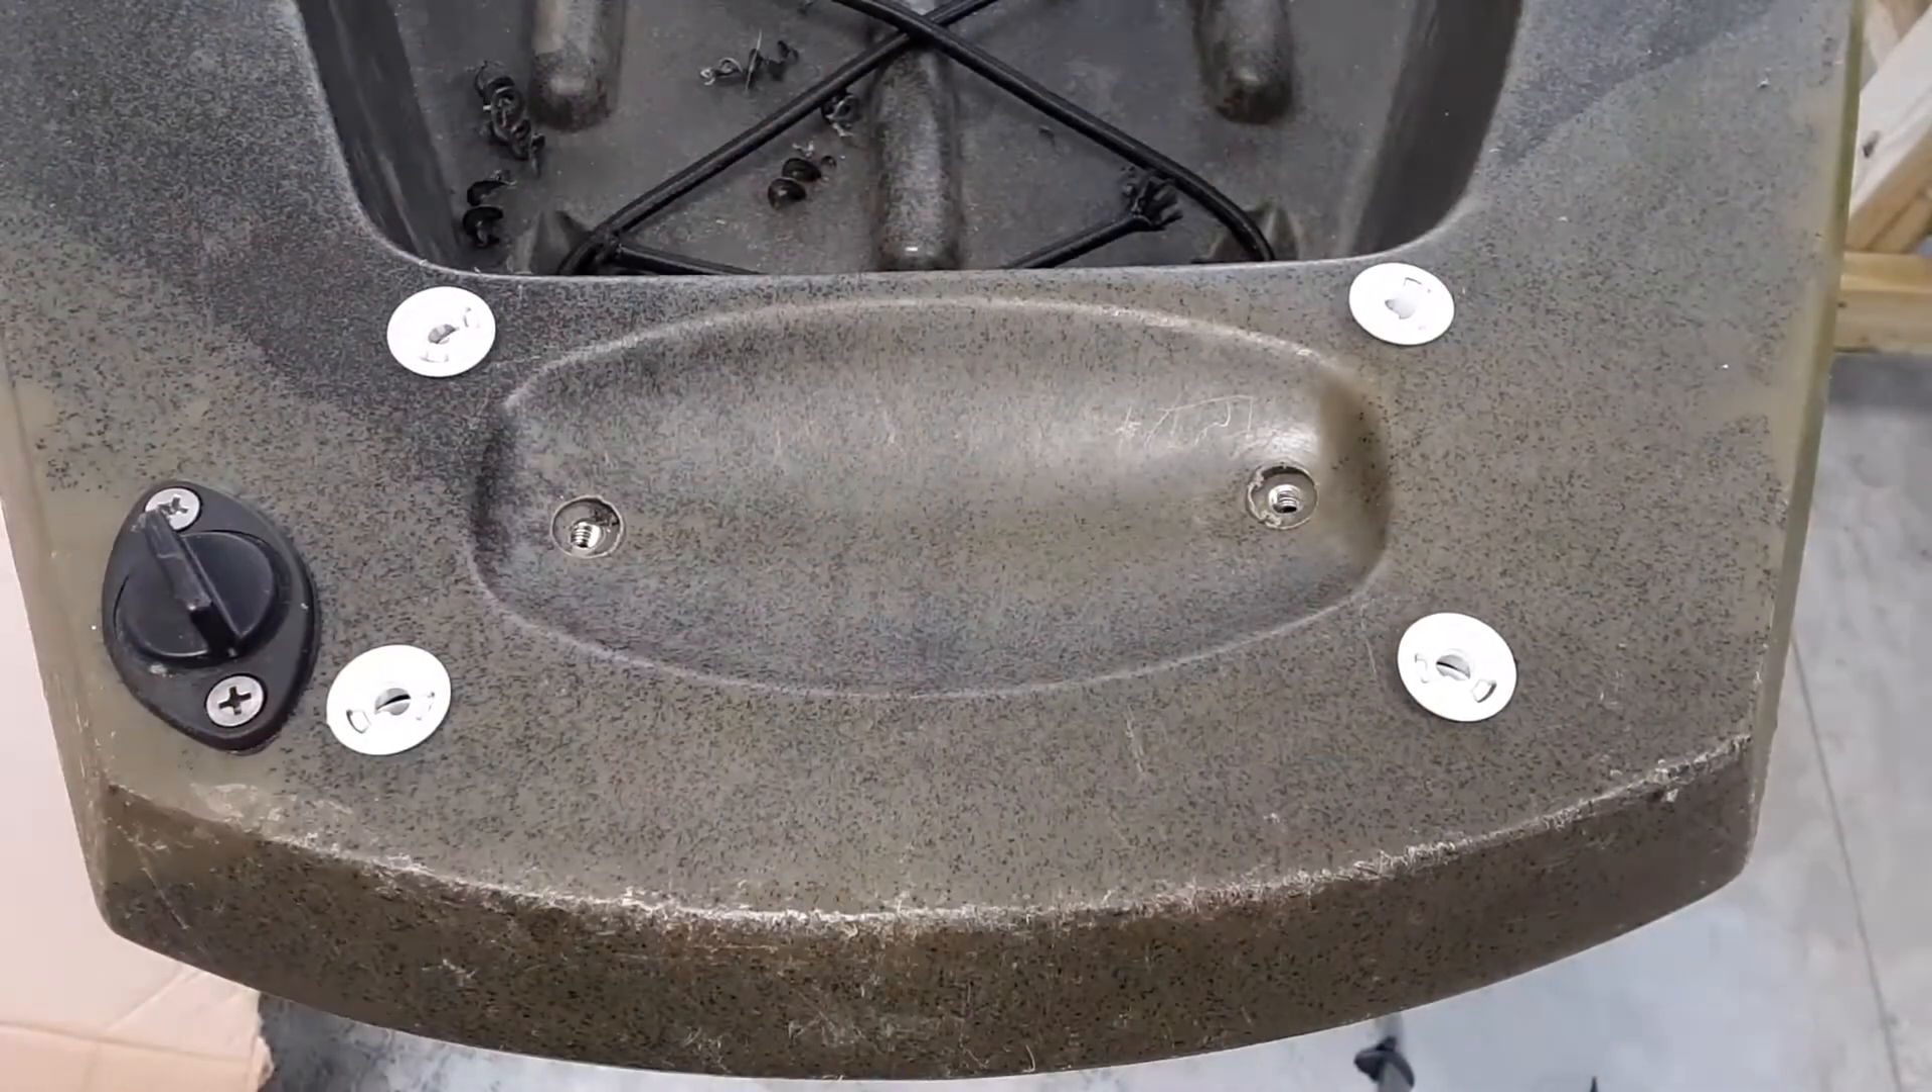Okay, as you can see, I have my four snap toggles in there.